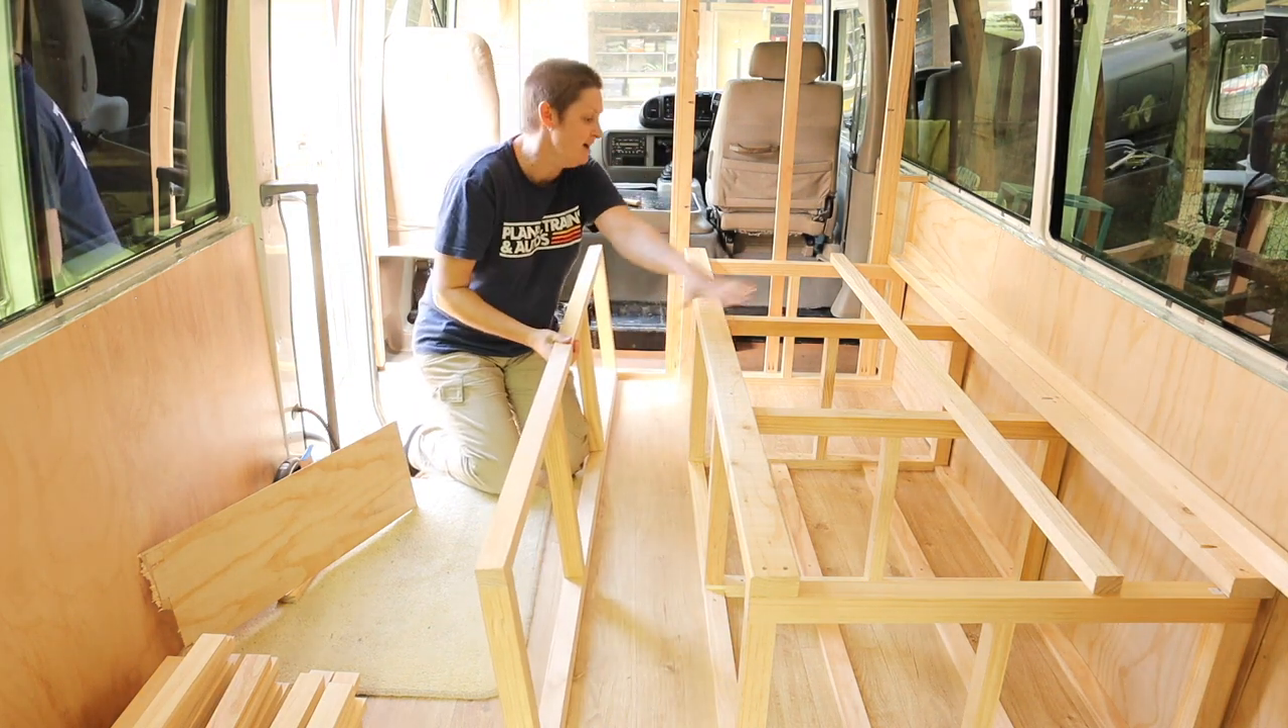I finished the basic structure of the fixed part of the bed.